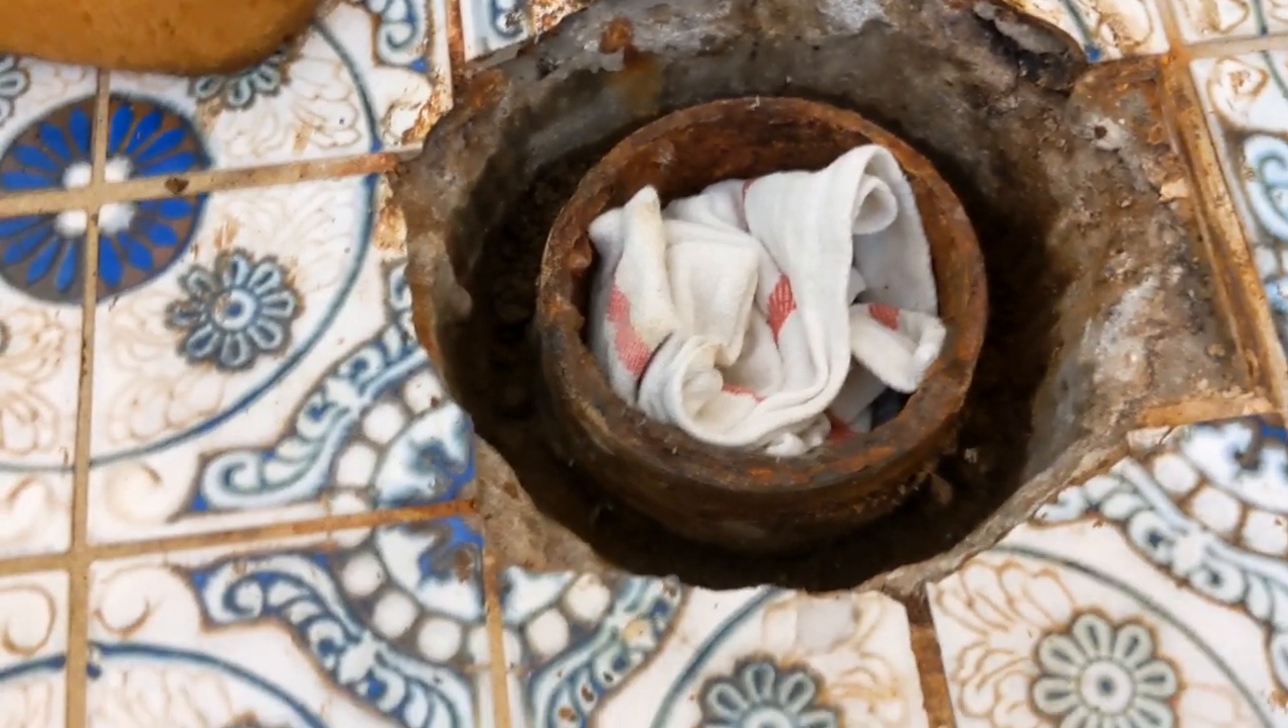But, as you might be able to see, there's a decent sized gap between the drainpipe there and the concrete slab.